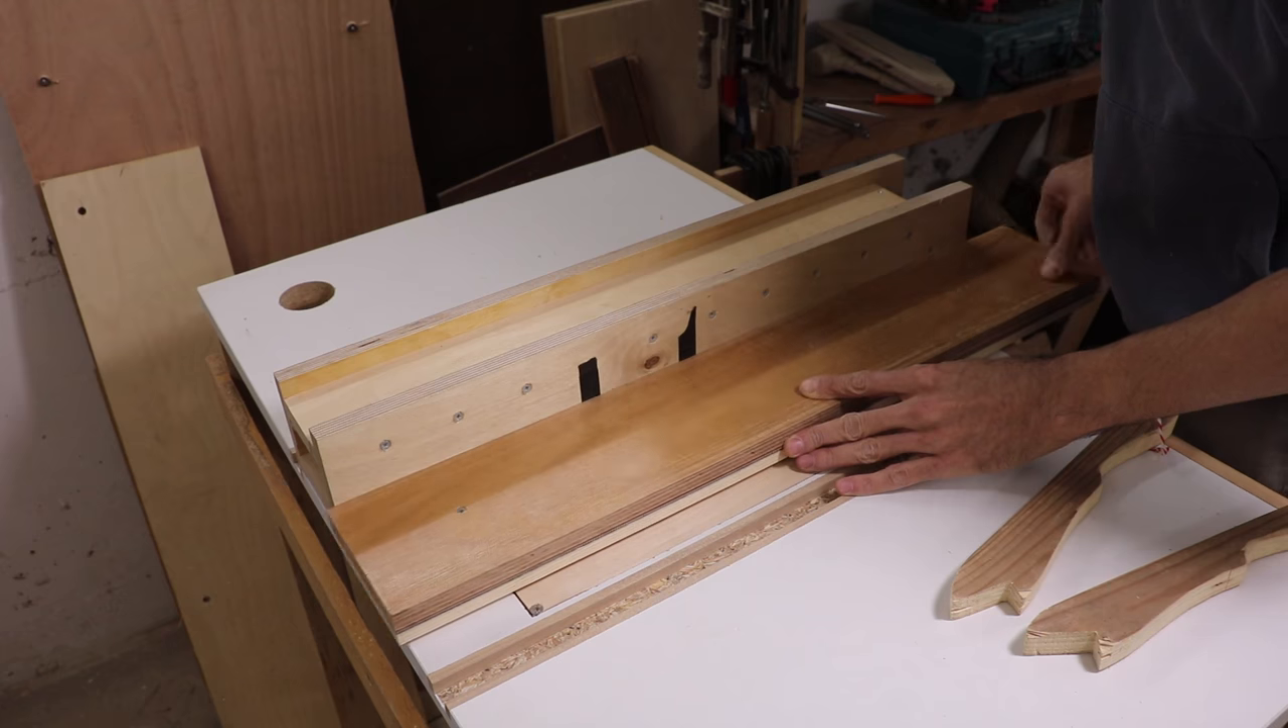In order to use the table saw to cut the groove for the inlay, I glued some black electrical tape on the fence to mark the start and end positions for the cut.